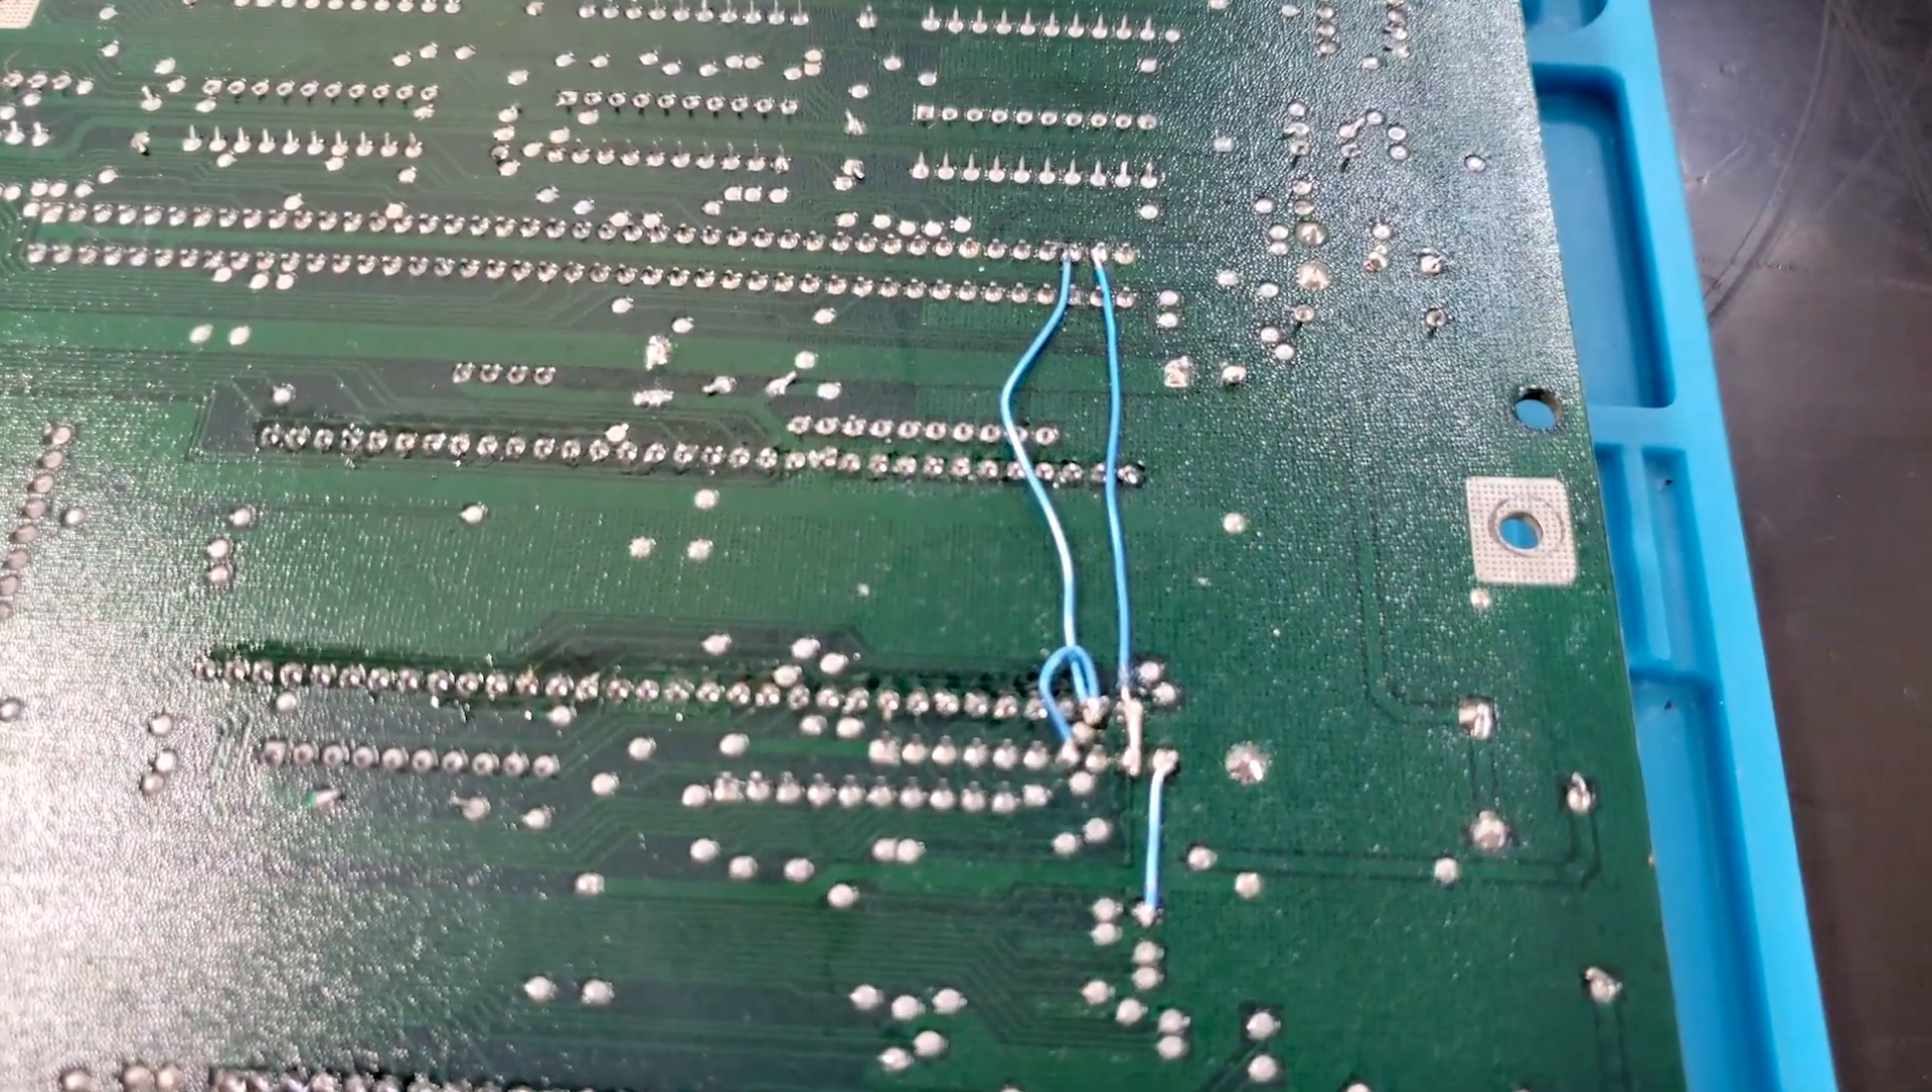So now I've added the additional bodge wires, all of which were in the core of the battery damaged area, where I should have been focusing in the first place.